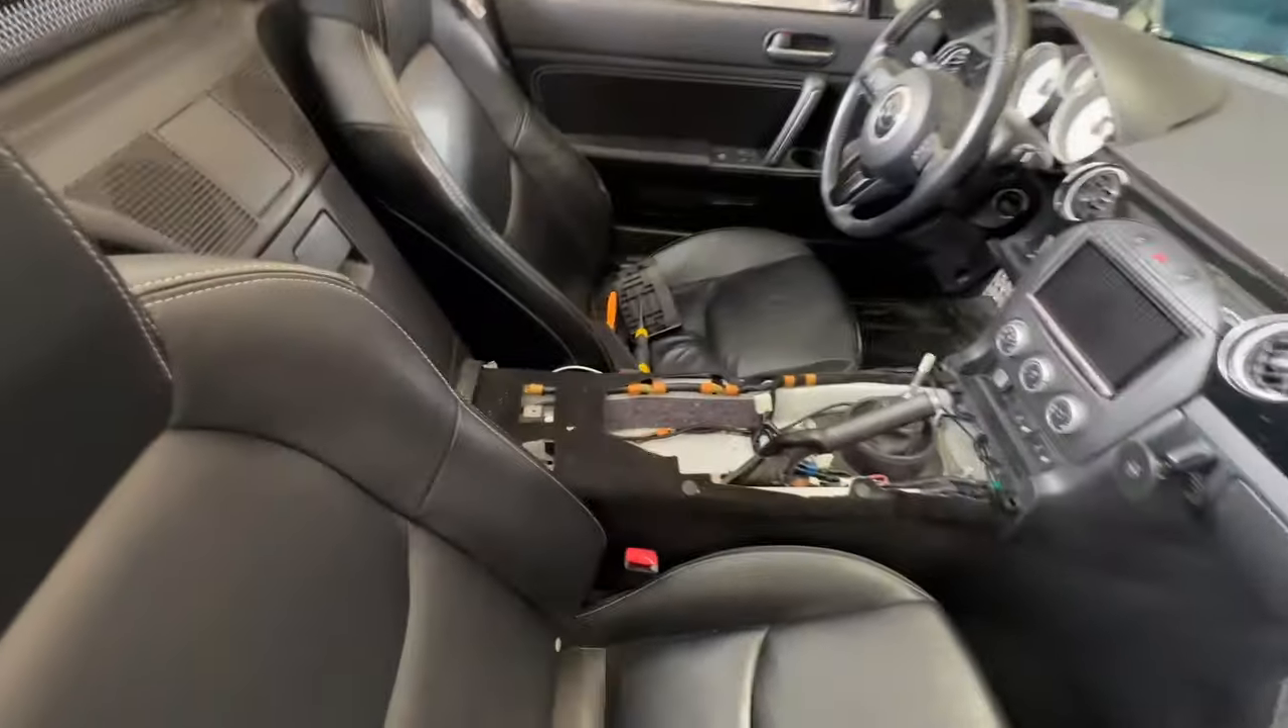As you can already tell, I have removed the center console.